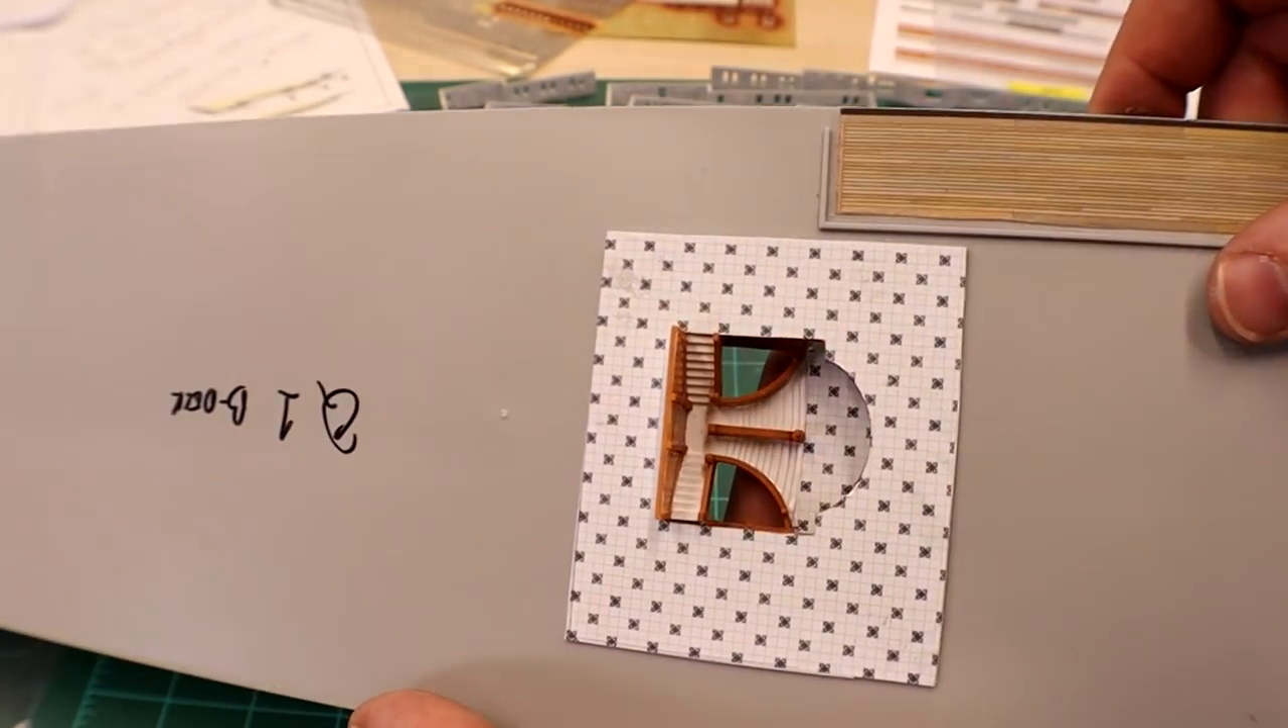So basically the way this is set up we're just going to take this staircase and slide it right on up and that's it stops it sits in place just like this.